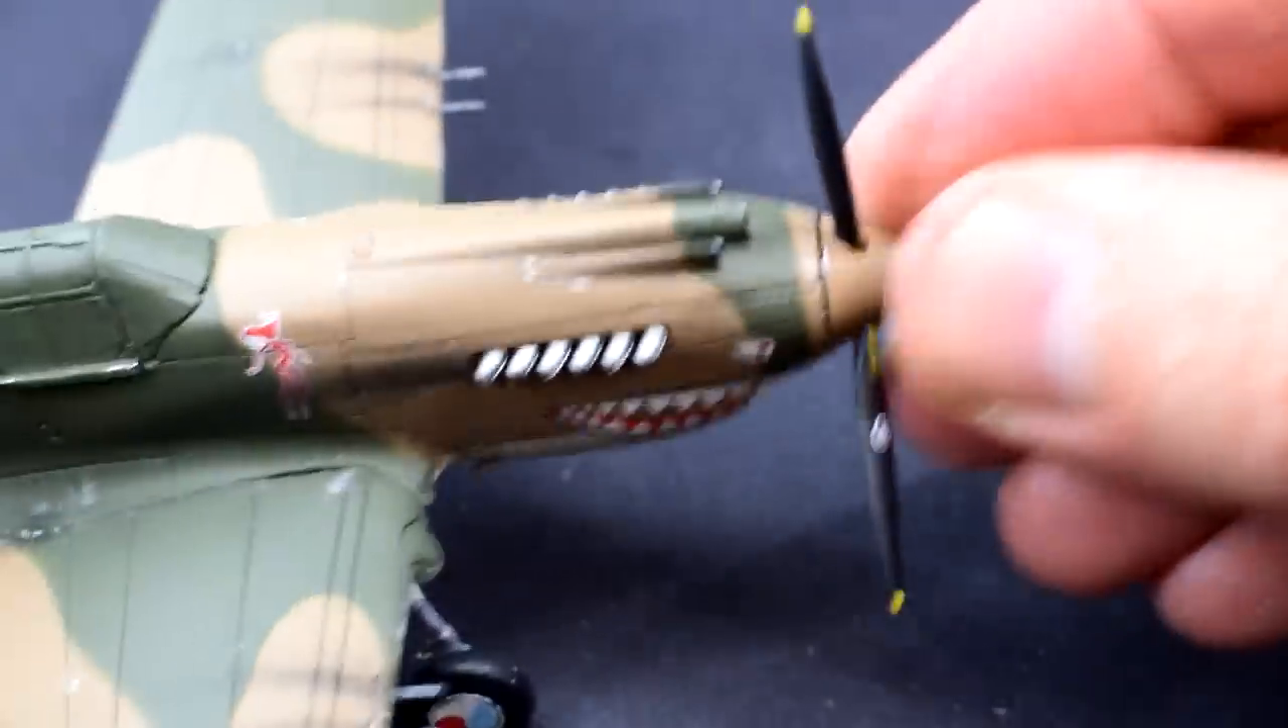I pushed the propeller assembly into the hole in the nose.